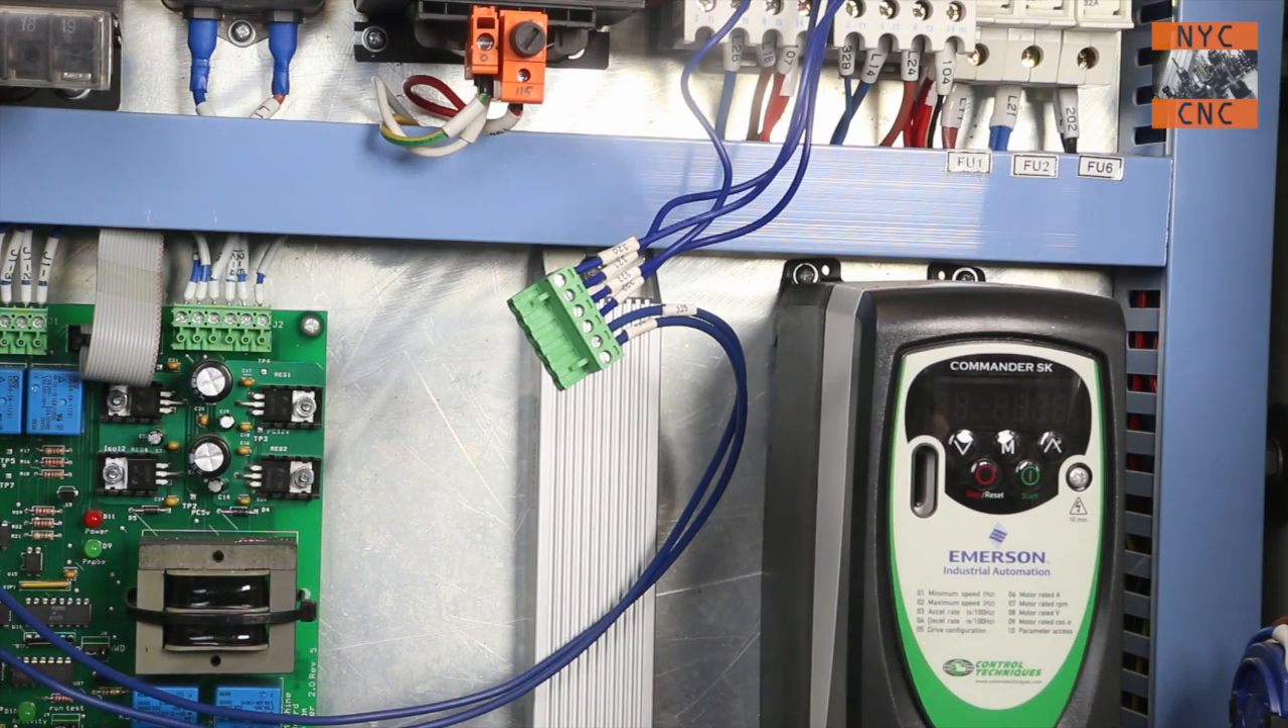And last thing I think we have to wire up is the terminal block connector to the actual controller.